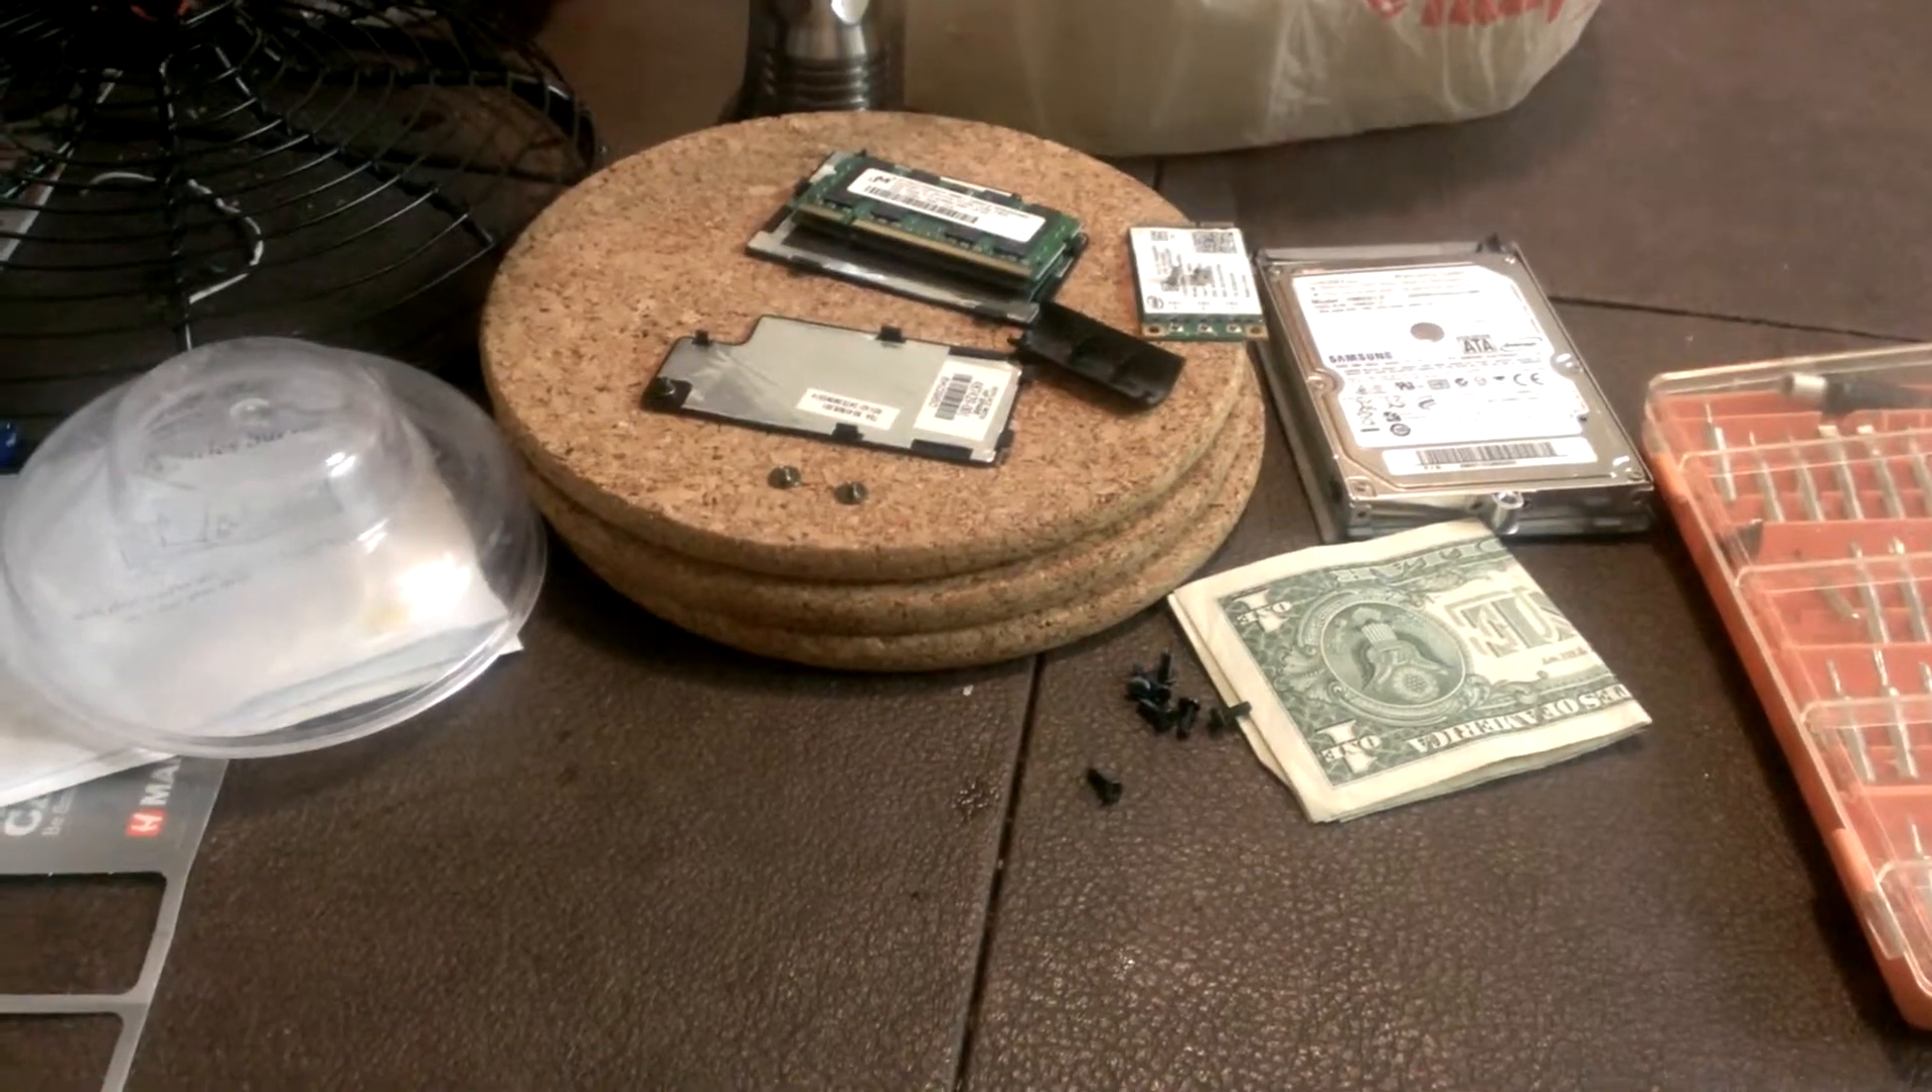I took your wireless card out, which is right there on the center, right next to the hard drive, to the left of the hard drive.